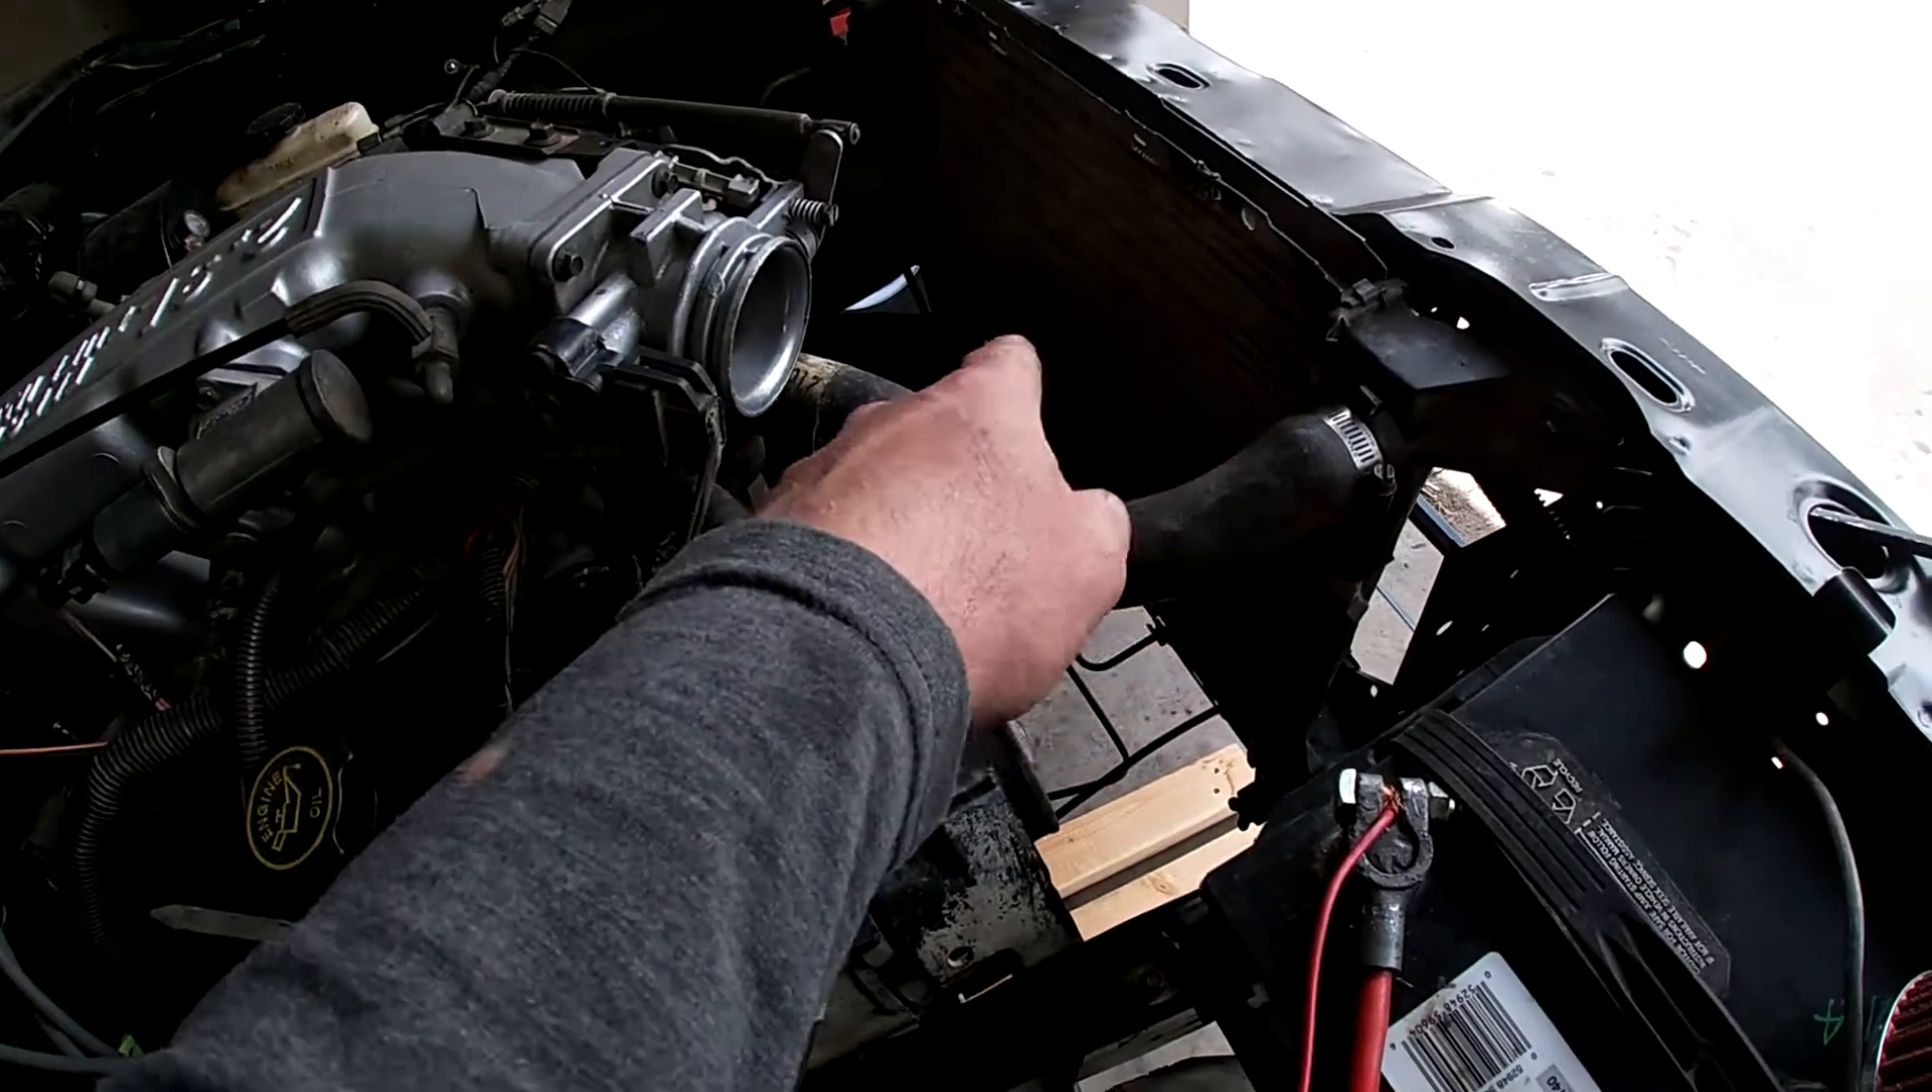The other thing is my cooling fan as you guys can tell i still don't have one in there yet.